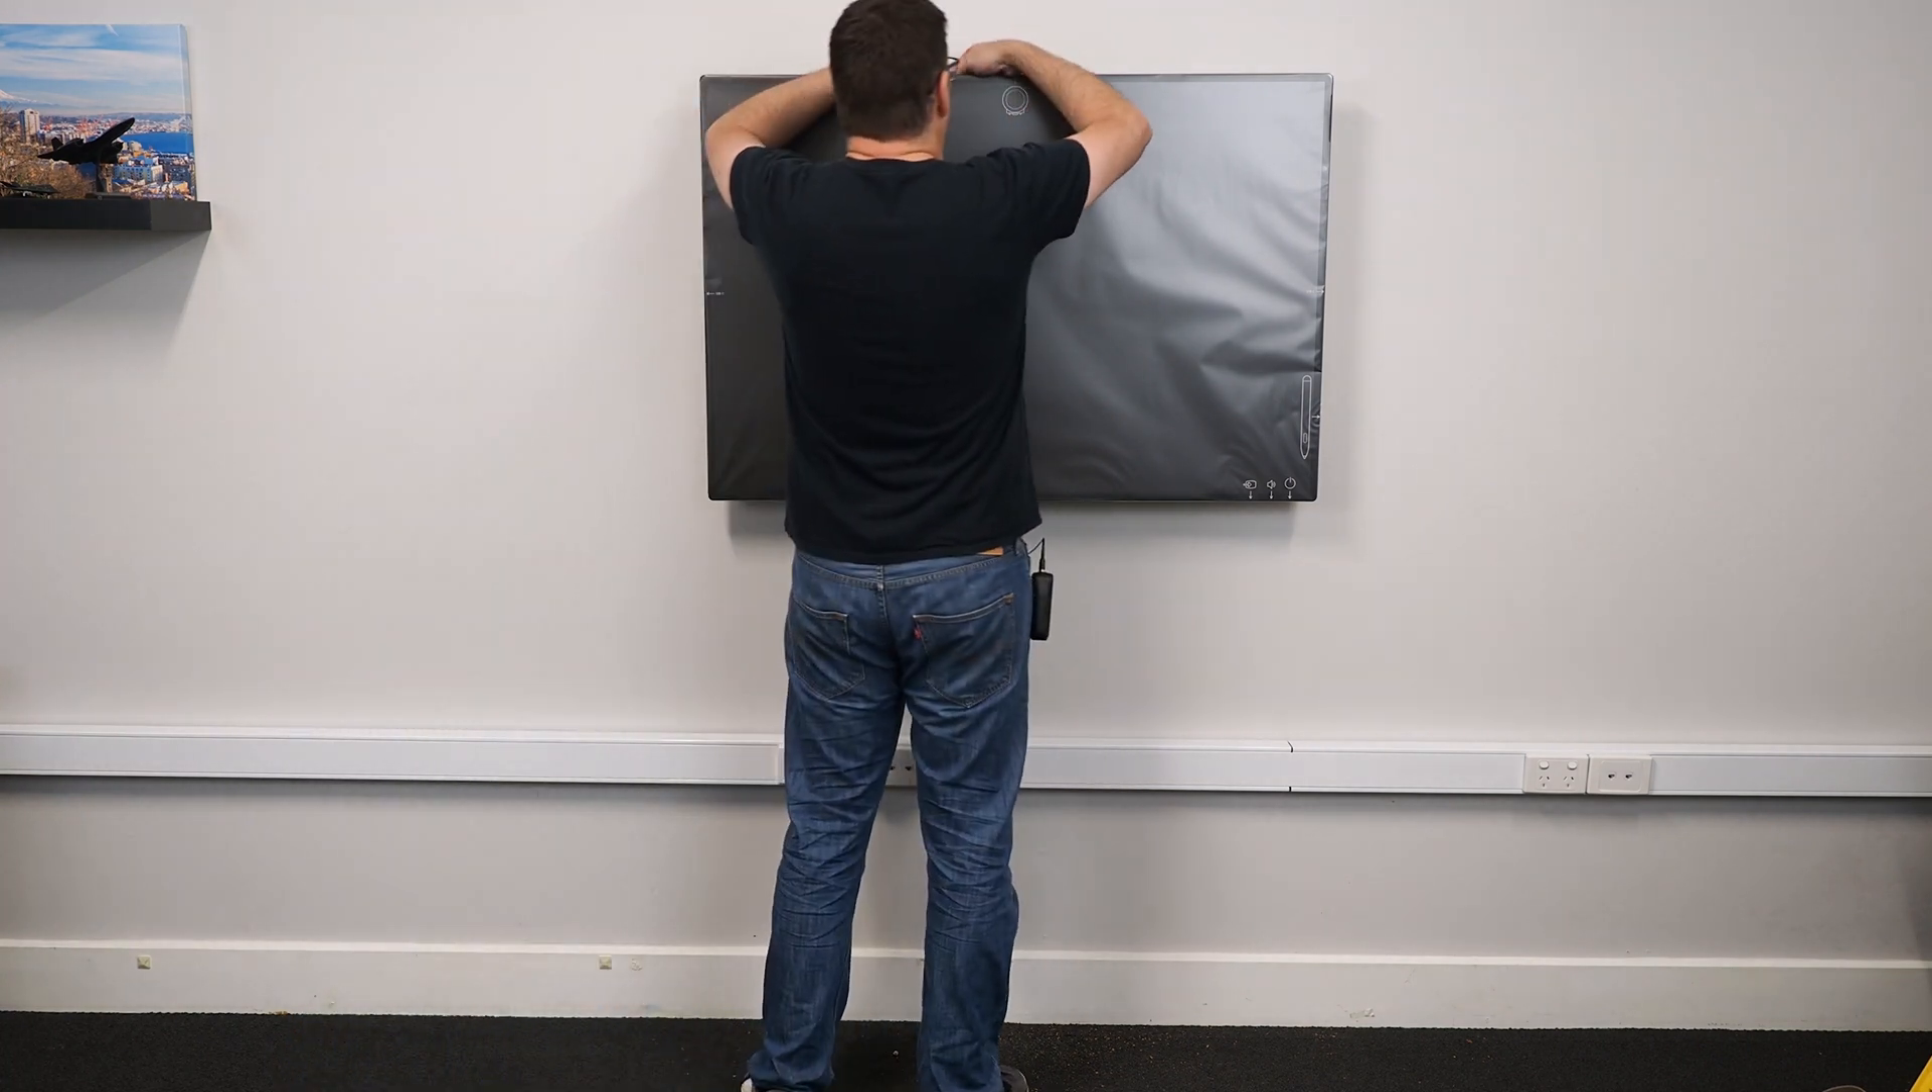It looks really nice on this wall but I haven't taken the plastic off yet.